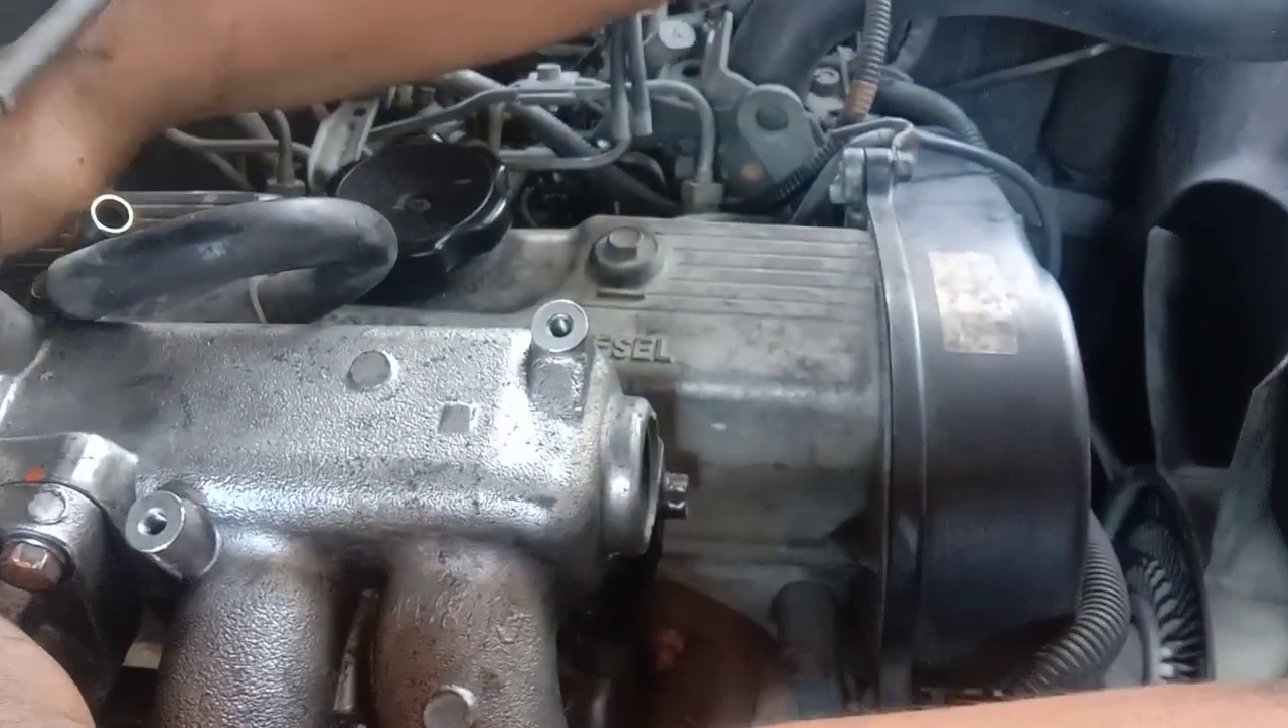Ayan guys, naikapit na natin sa makina. Yung manifold.